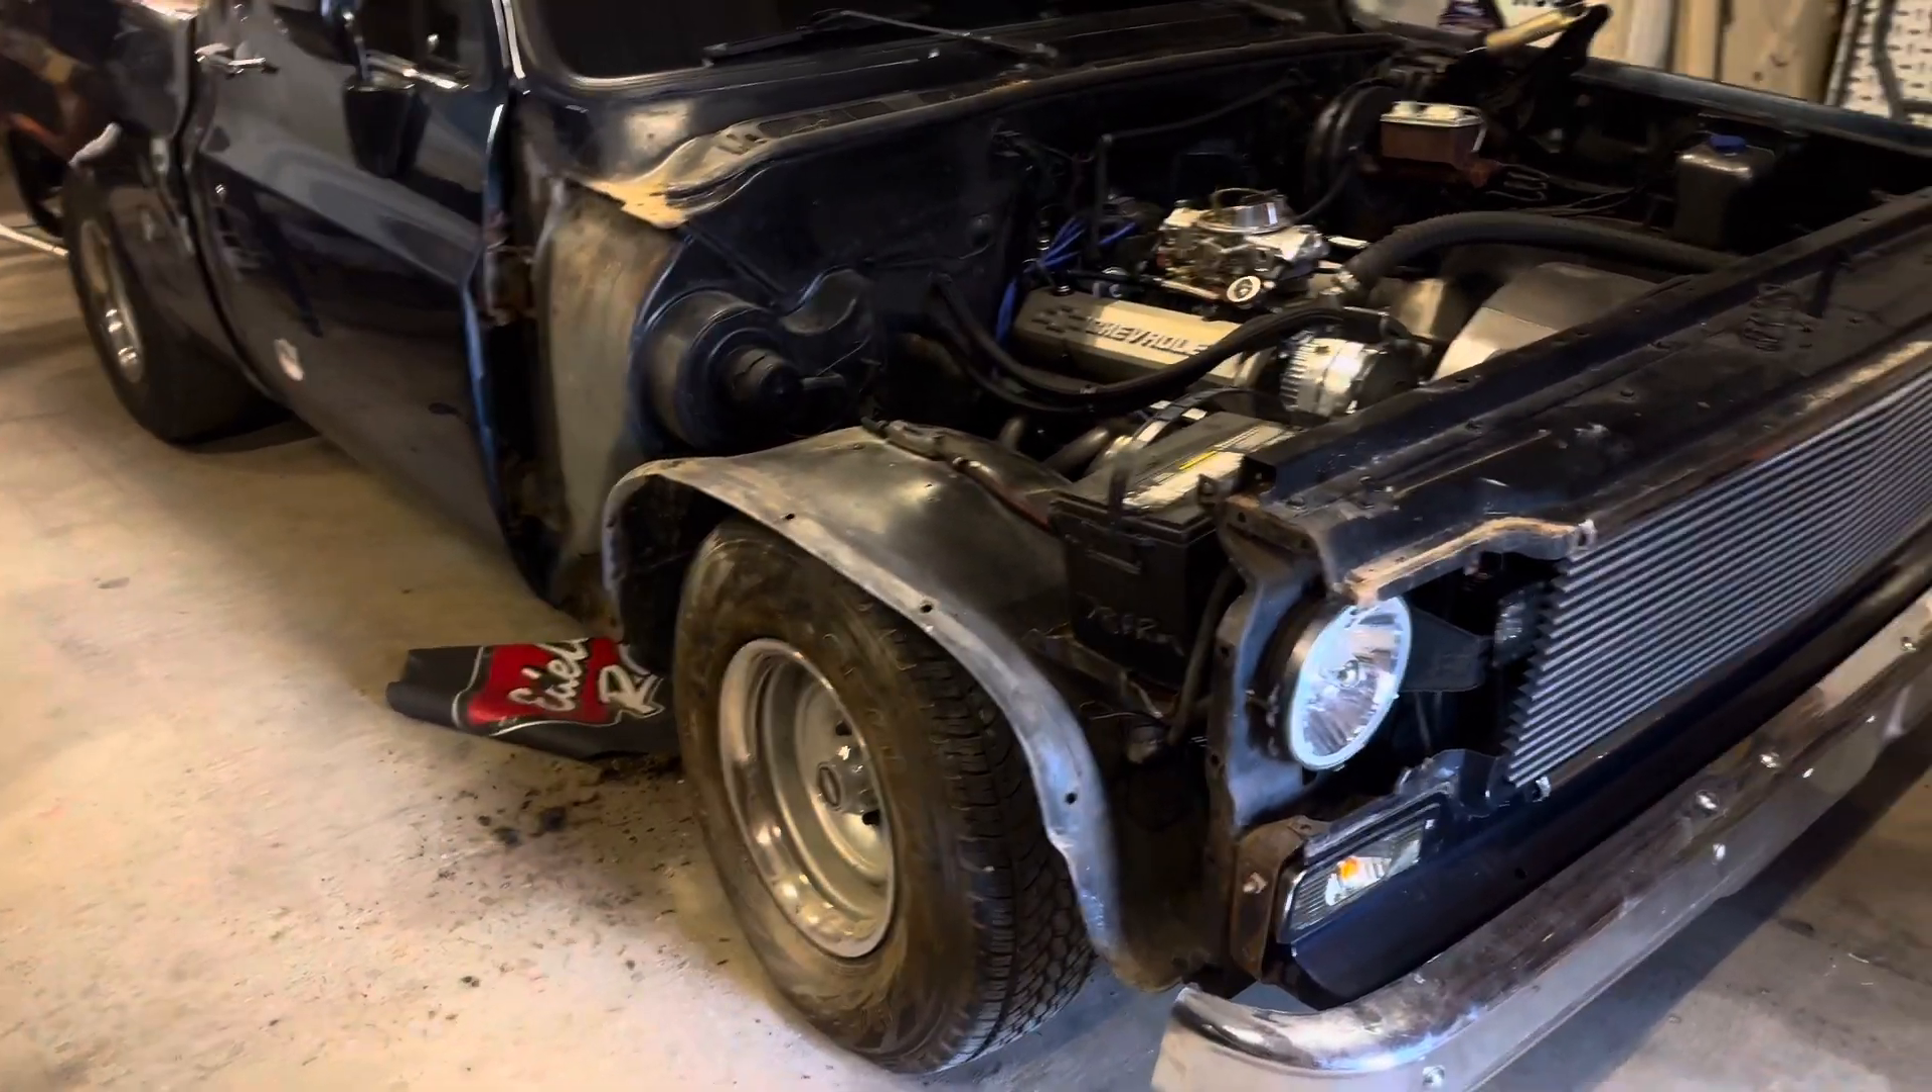So the passenger fender is off.